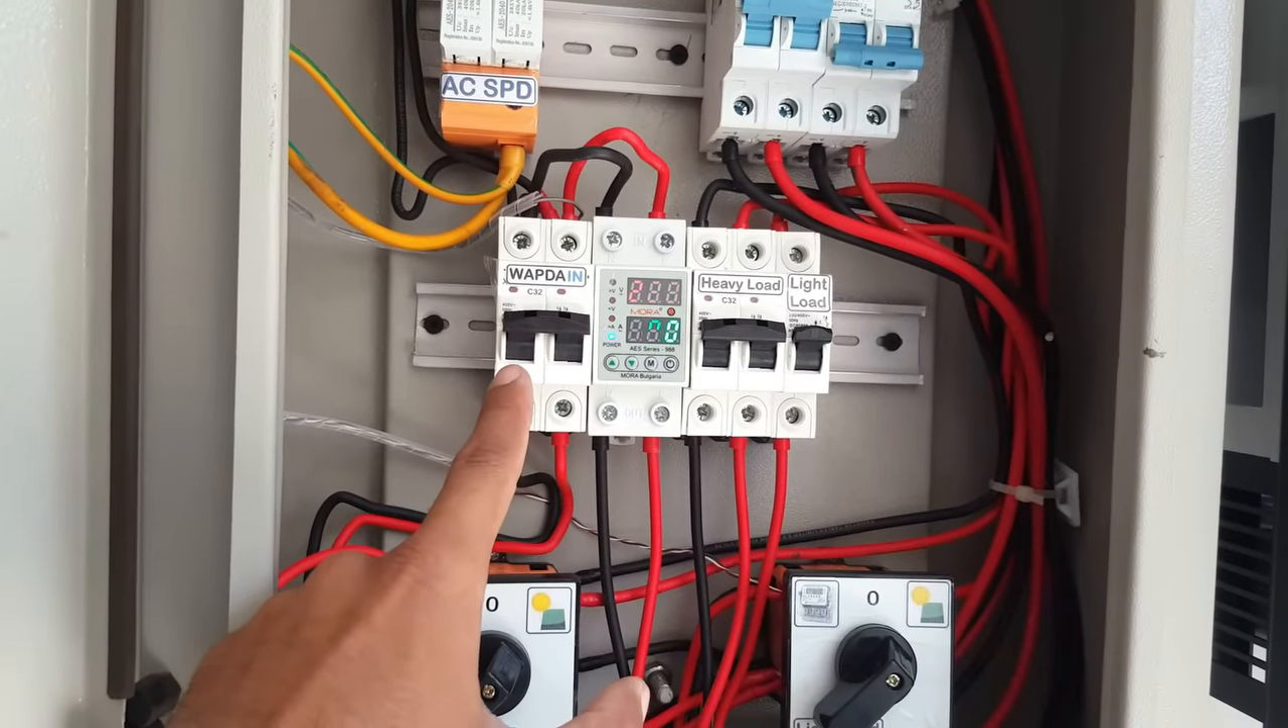بریکر ہم نے پہلے ہی لگا دیا ہے تاریں بھی ڈال دی ہیں۔